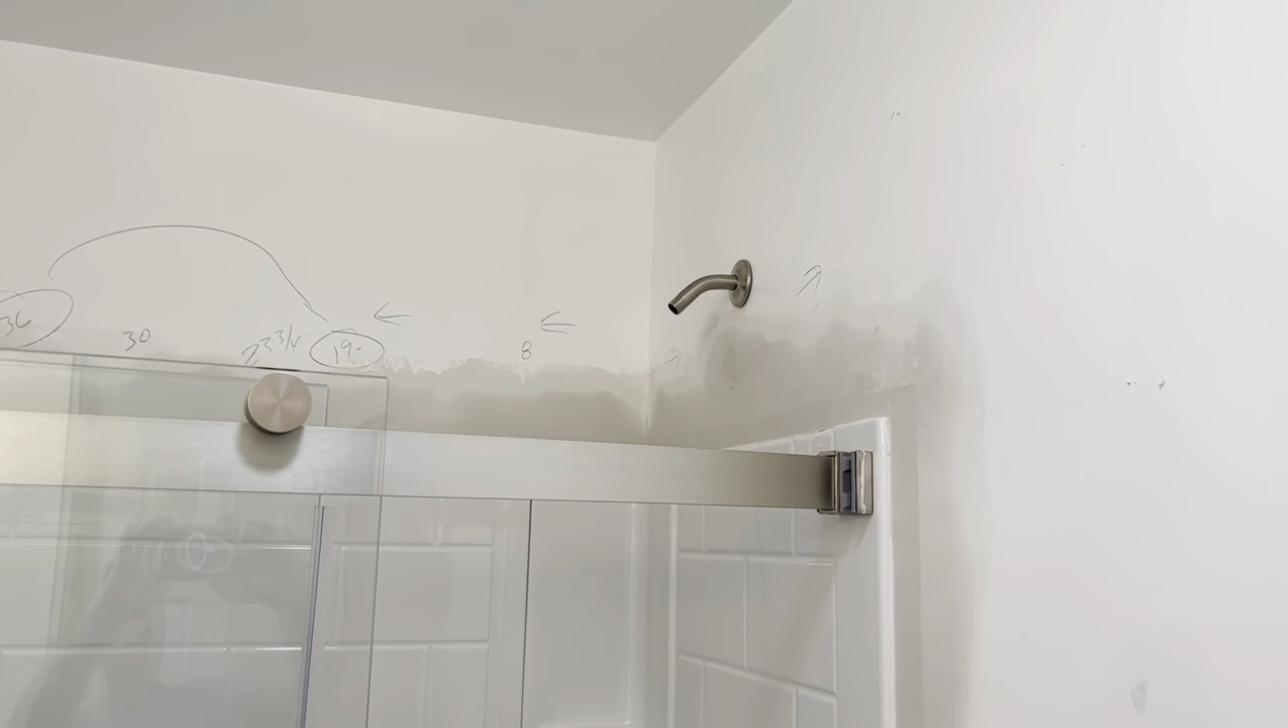We haven't put the shower head on yet.